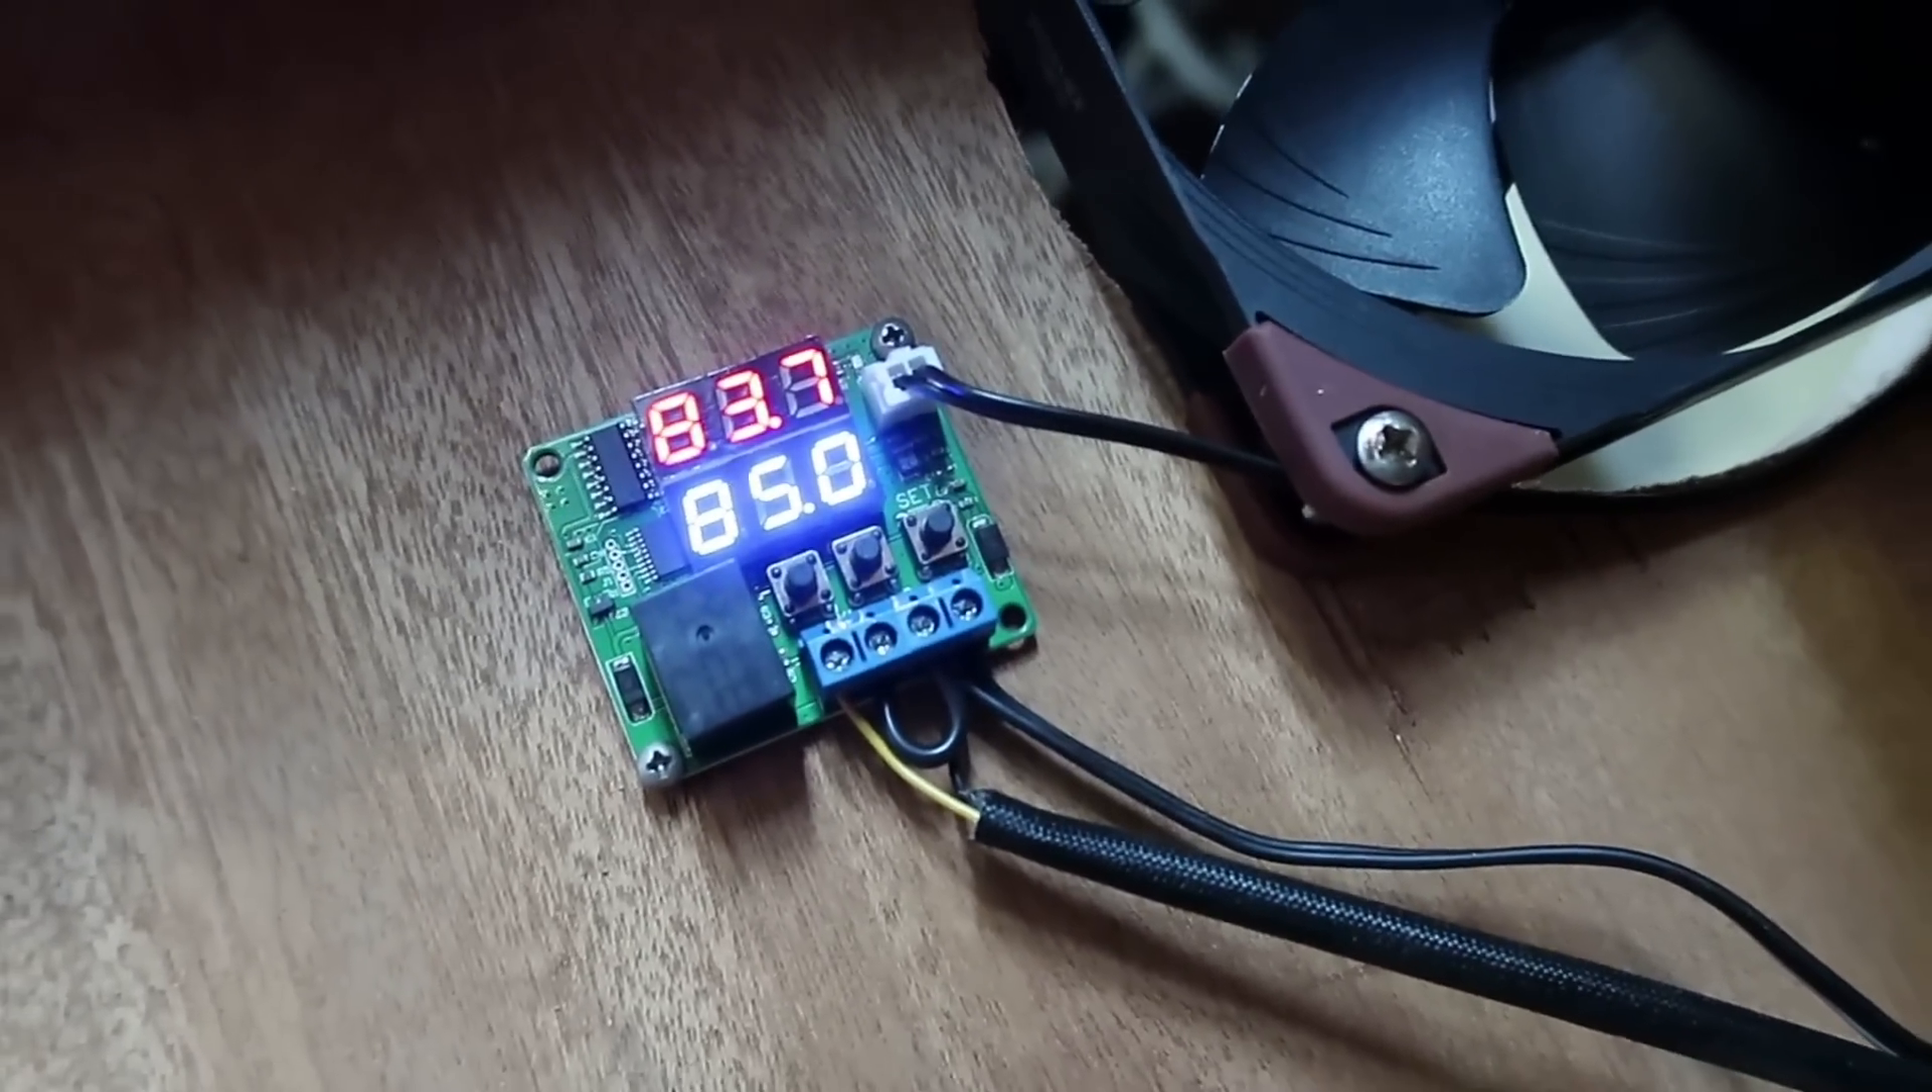So, the thermal switch is installed. It's wired up.